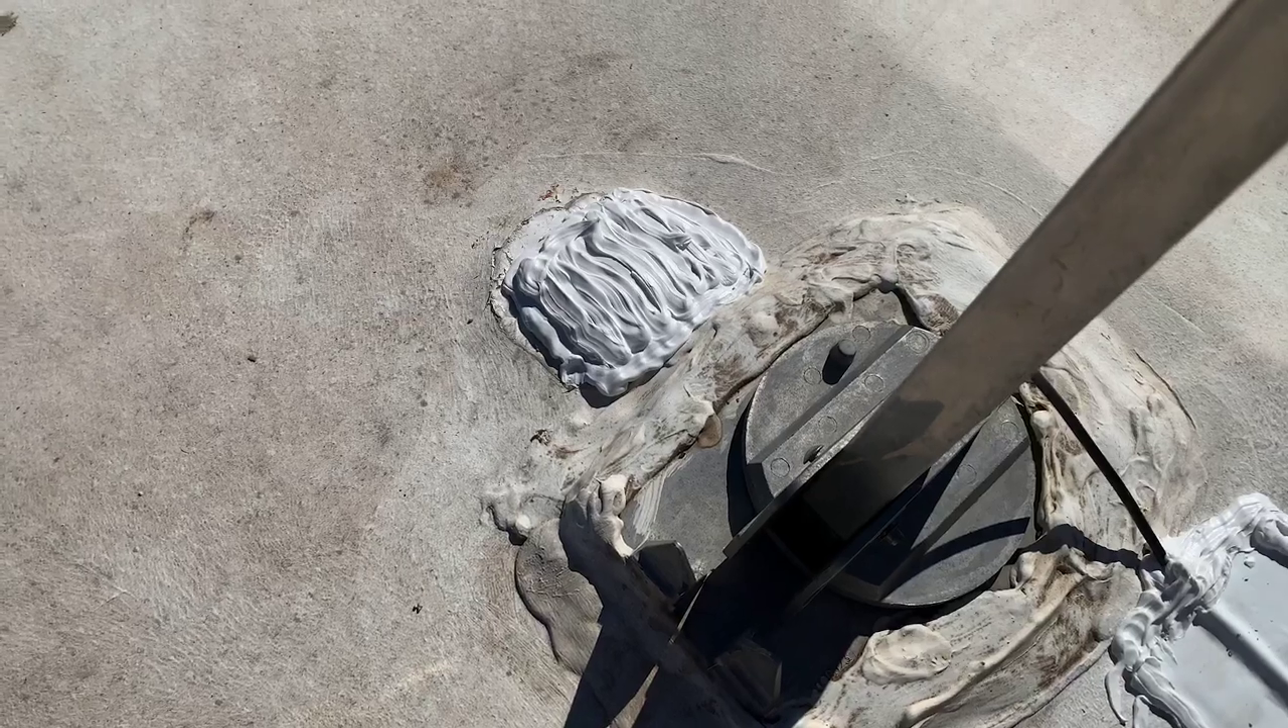Got that old cable inlet entry point all sealed back up as well.